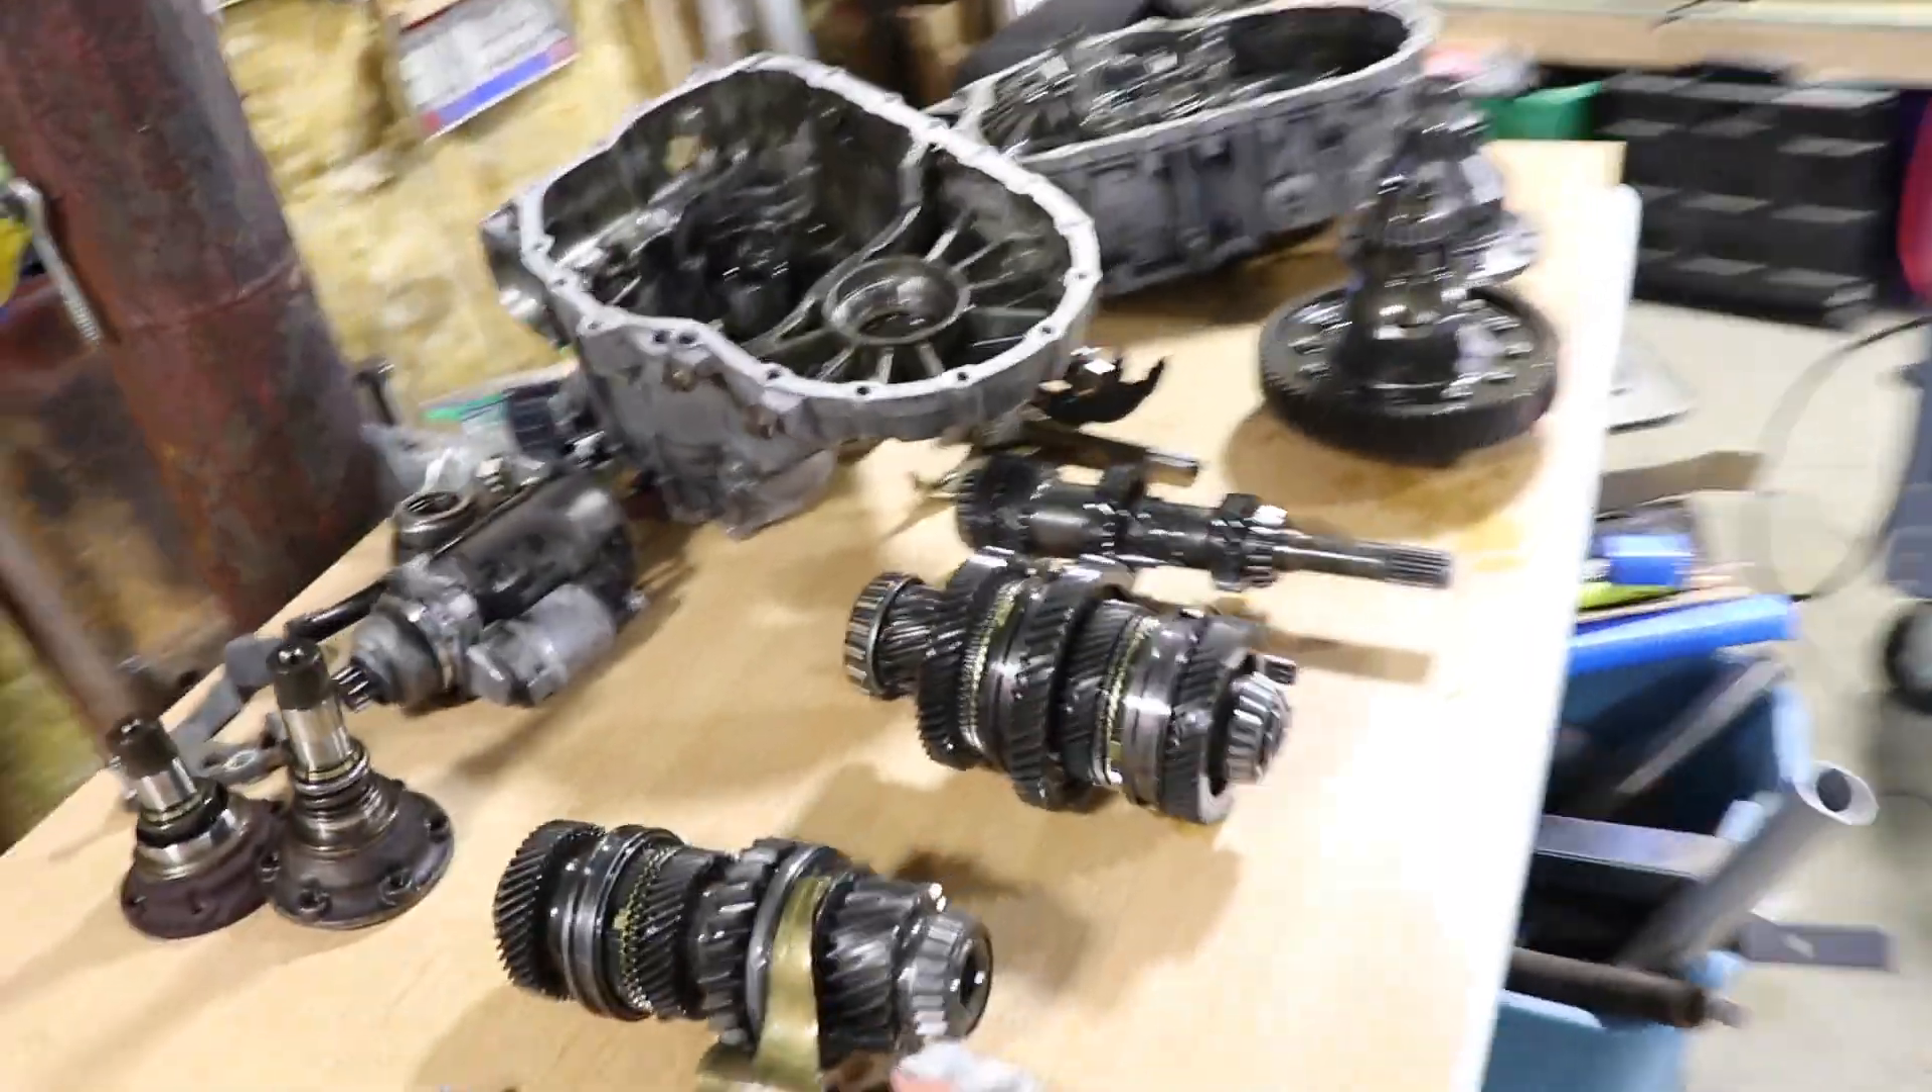So we got all these gears out.